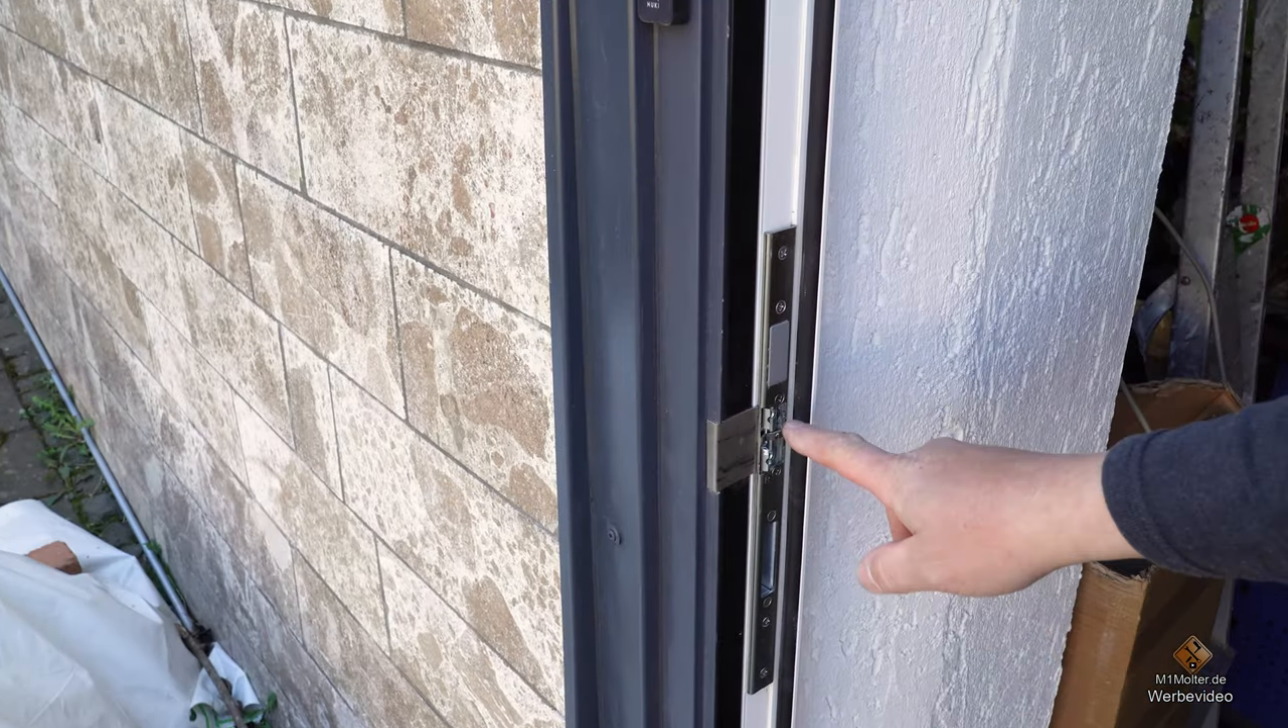Hier habe ich den Türöffner eingebaut.